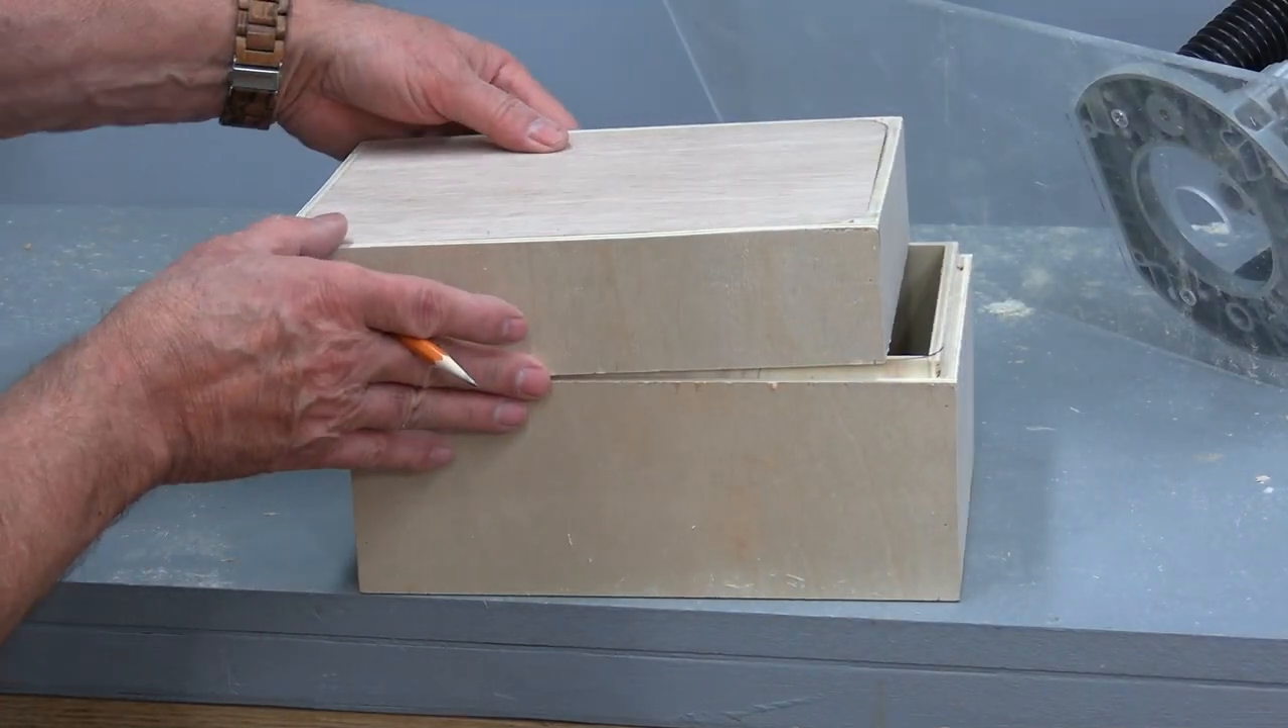Okay there's the little box and and guess what it doesn't fit it should fit but it doesn't fit and here's why.